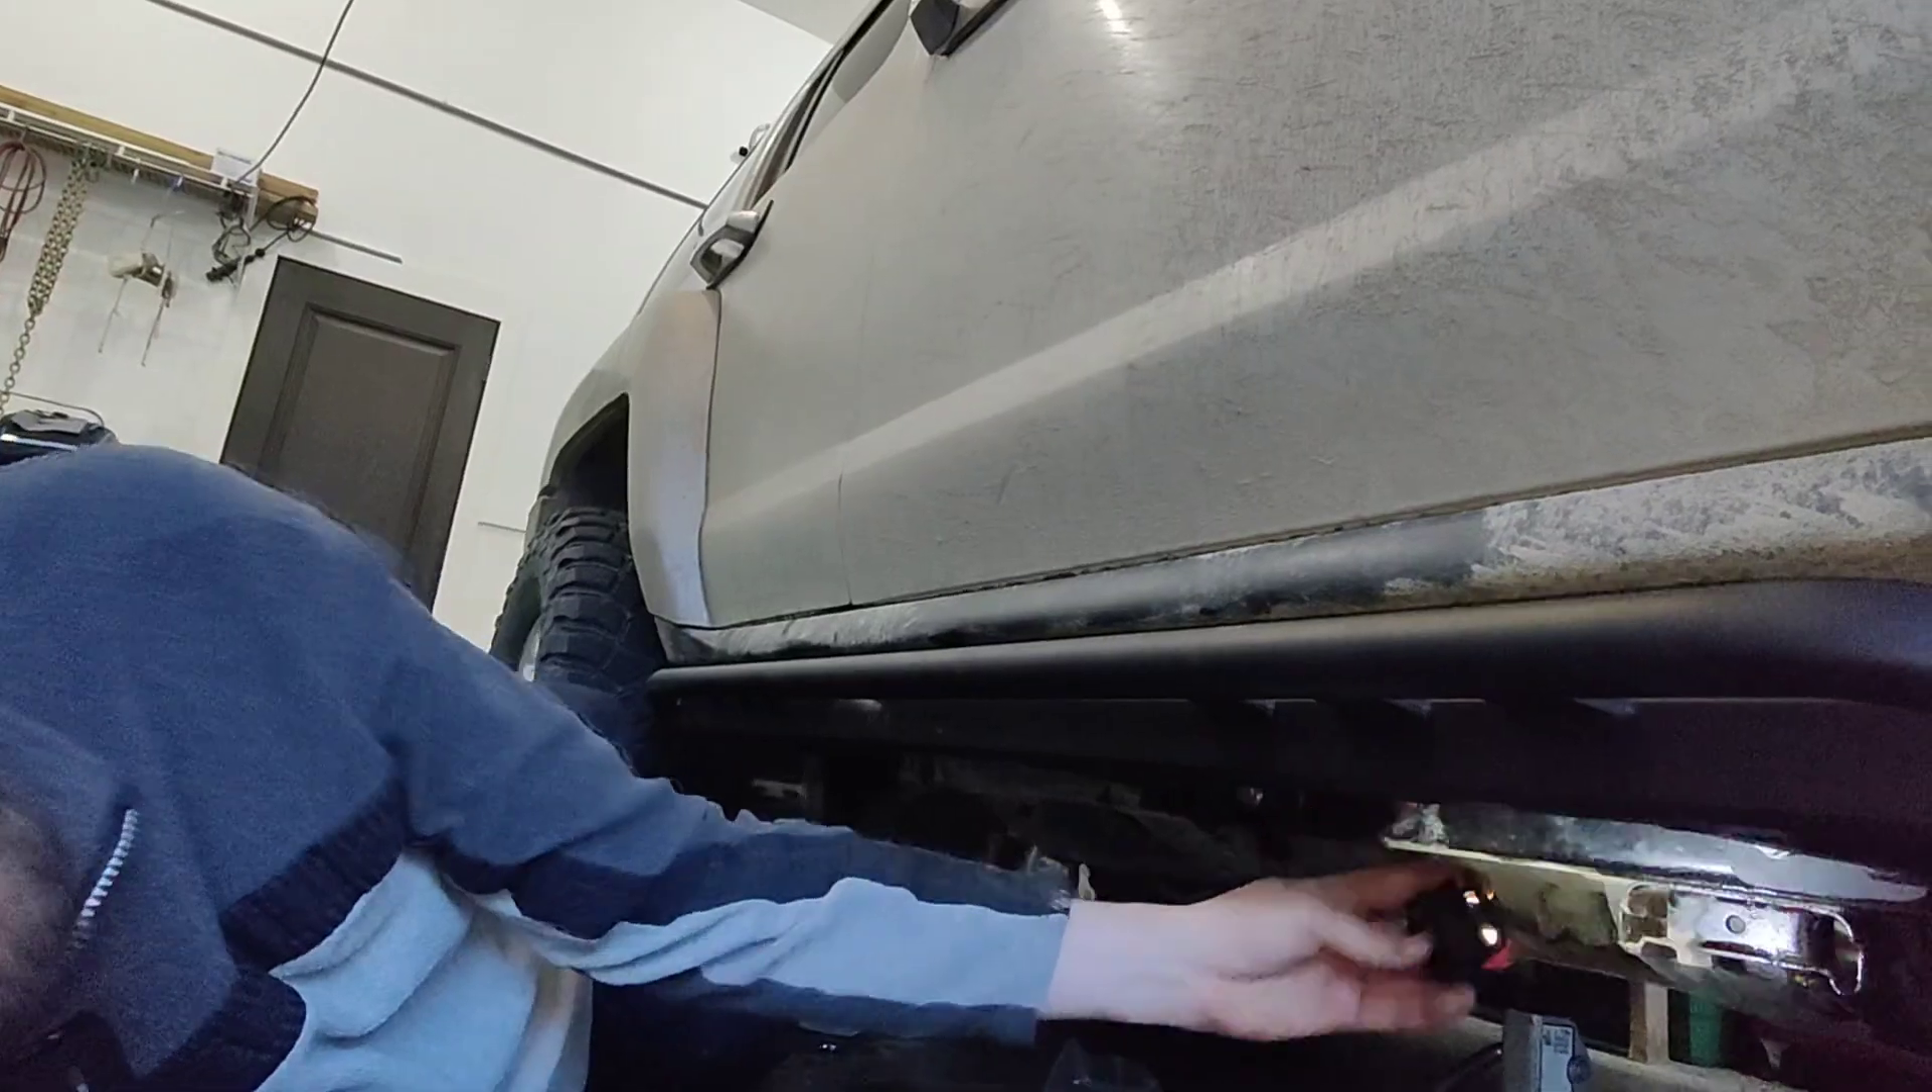Passenger side rock slider is on.